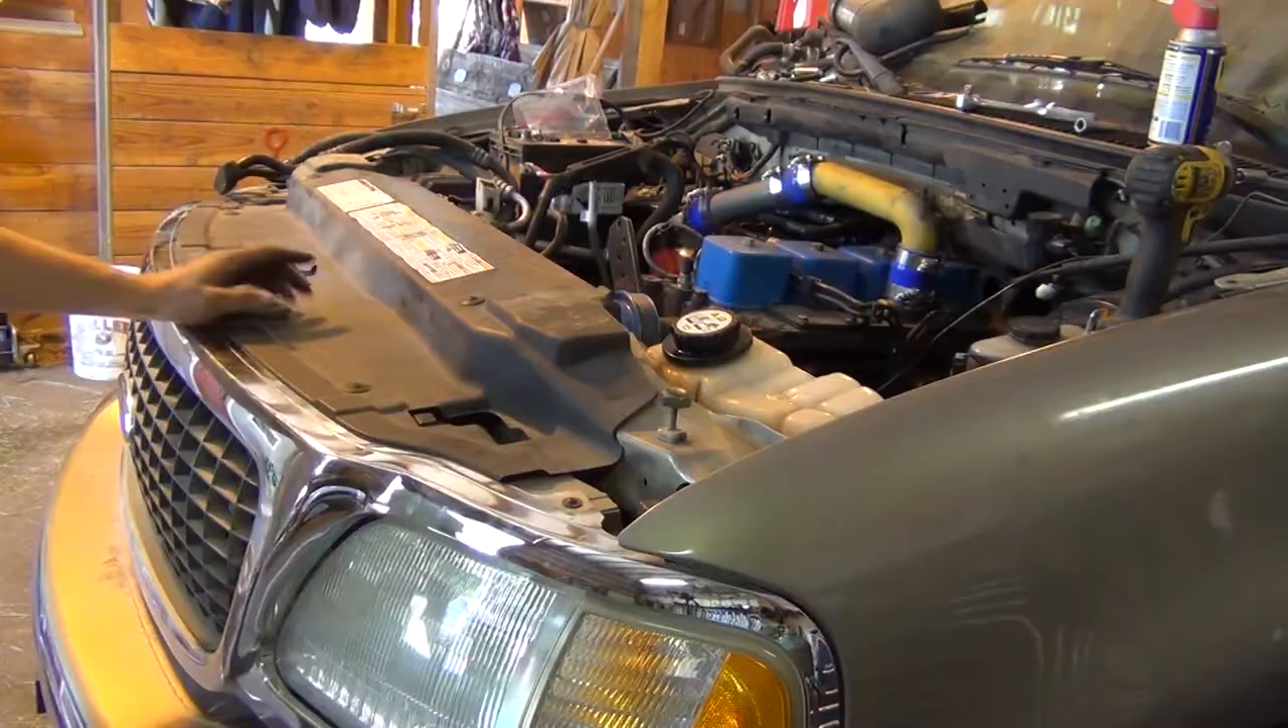And our beautiful plastic piece is back in and installed. It's got all the 4 .6 liter shit on it.